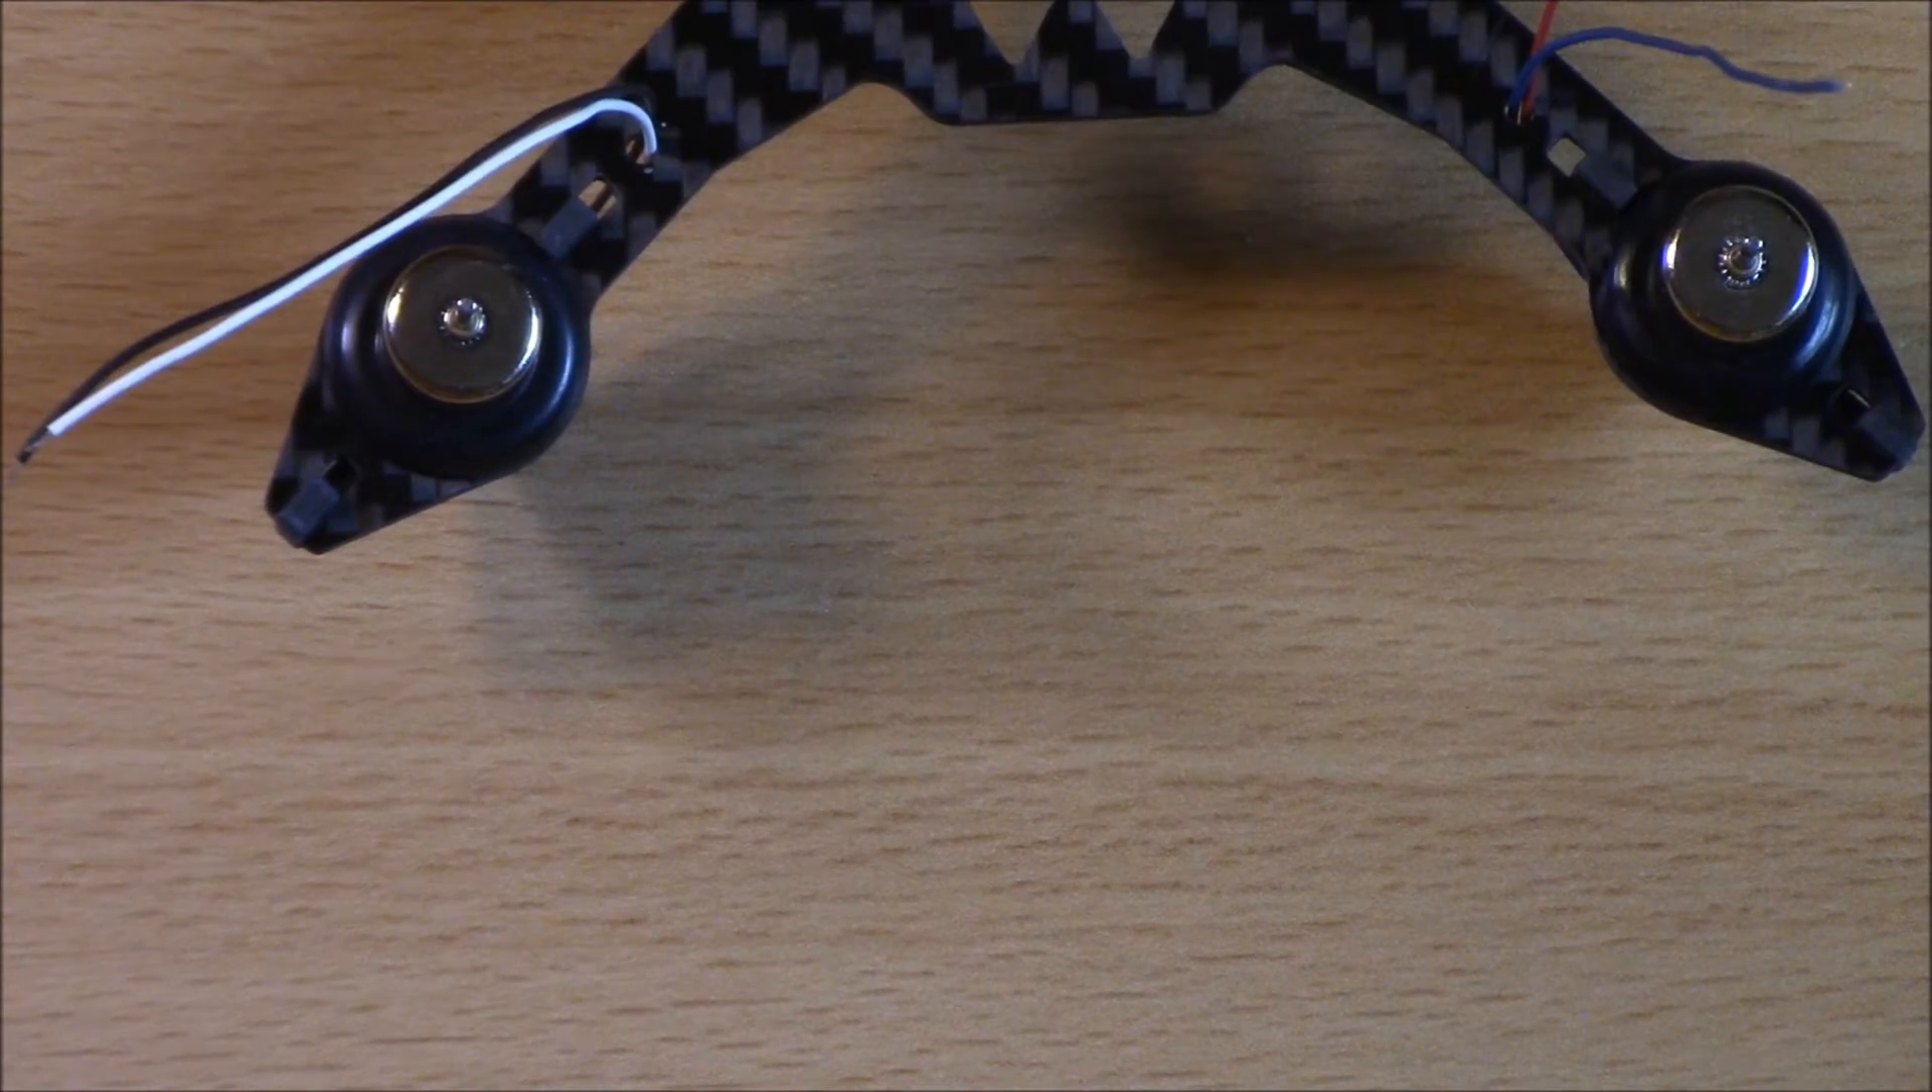All right, so now that we are on there you can see you have all the motors mounted, all the wires sticking out of here.